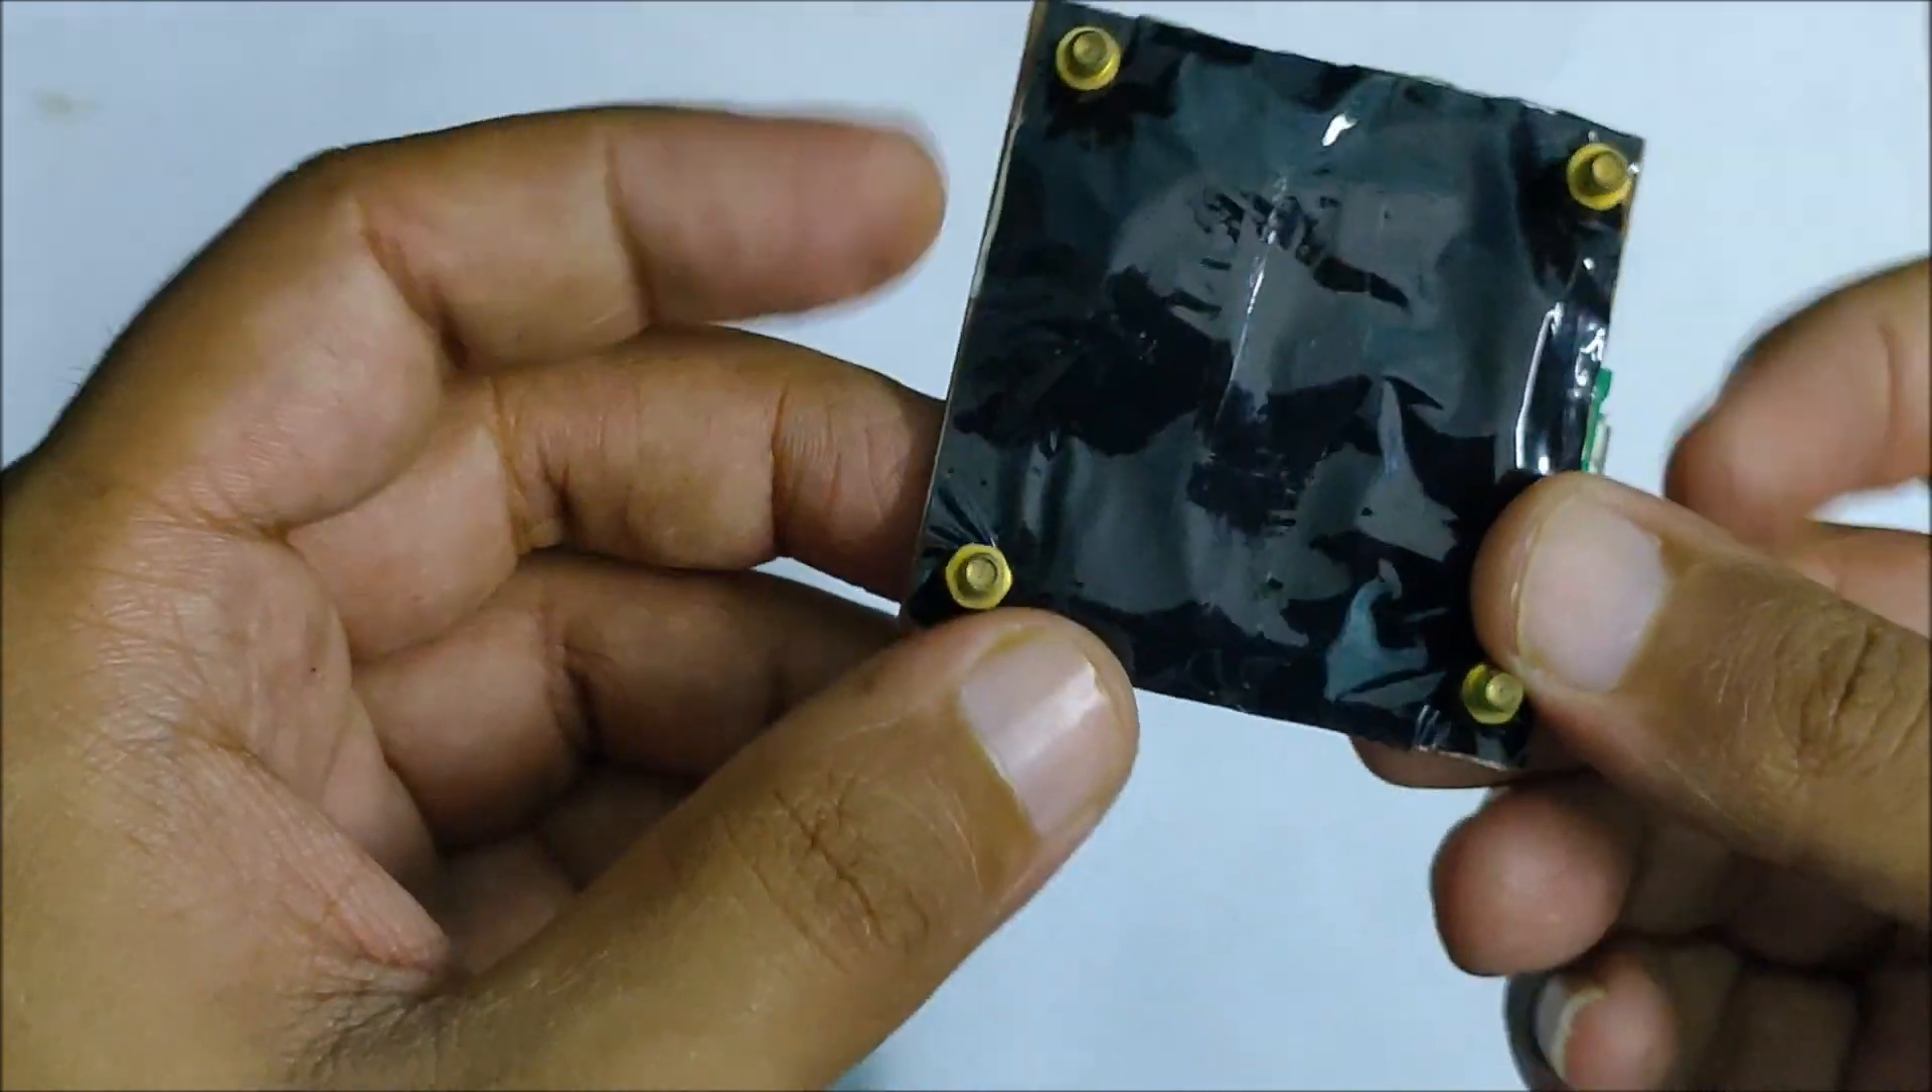And with all the four spacers attached, I have also added a layer of tape to add extra protection to the solder joints underneath the Vero board.